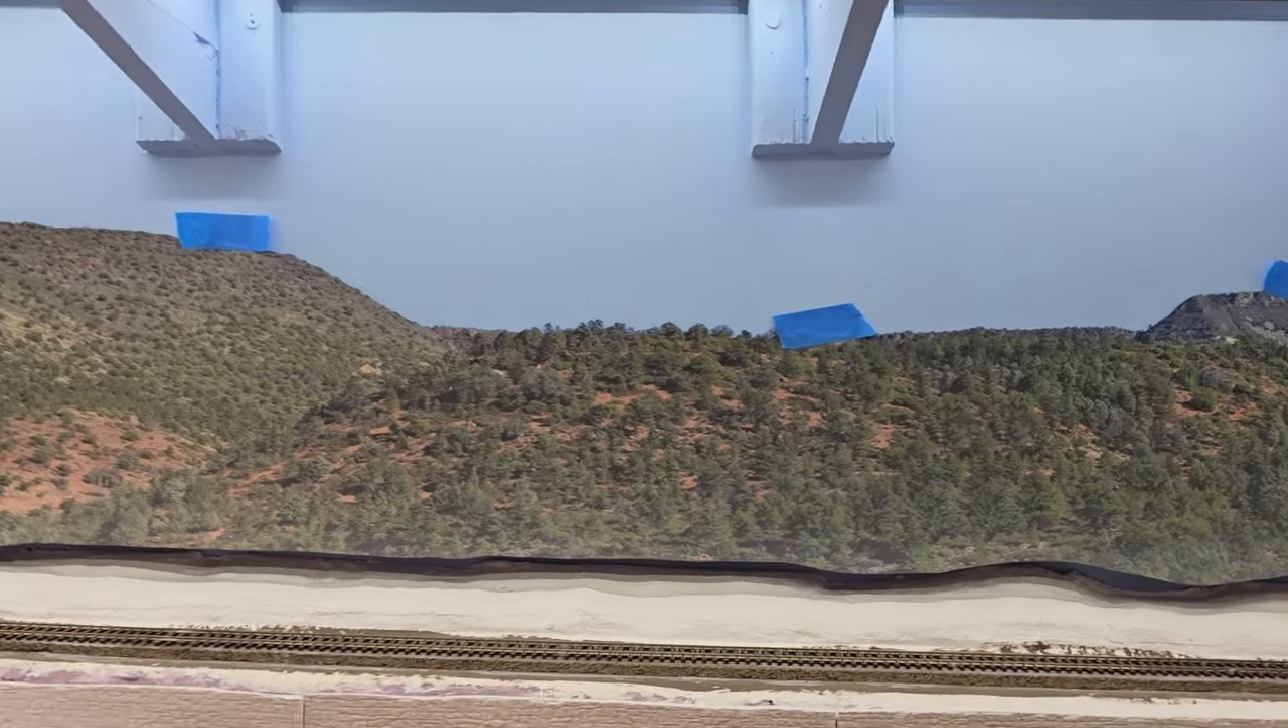I have the backdrop taped into position.